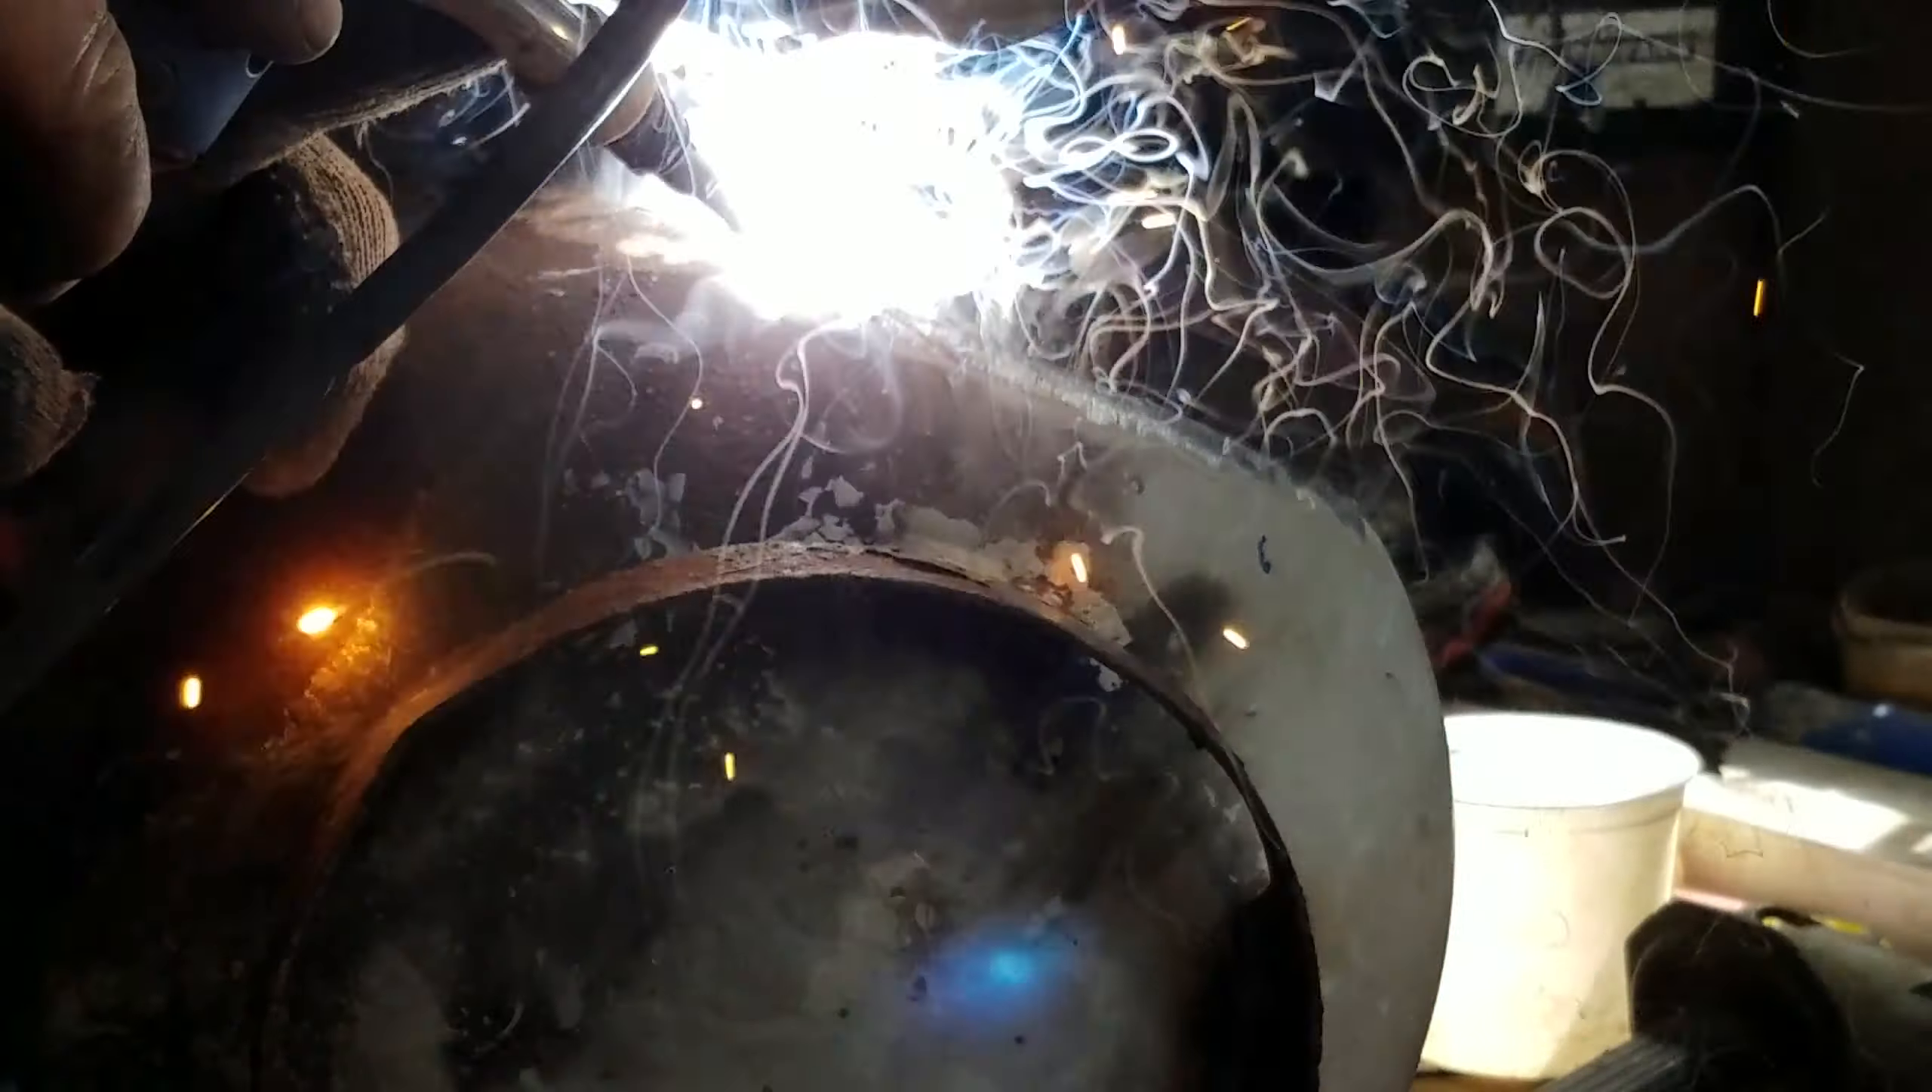Notice that I've still got that scabby old ring on the bottom of the LPG propane cylinder. I'm leaving that there until the job's almost finished.